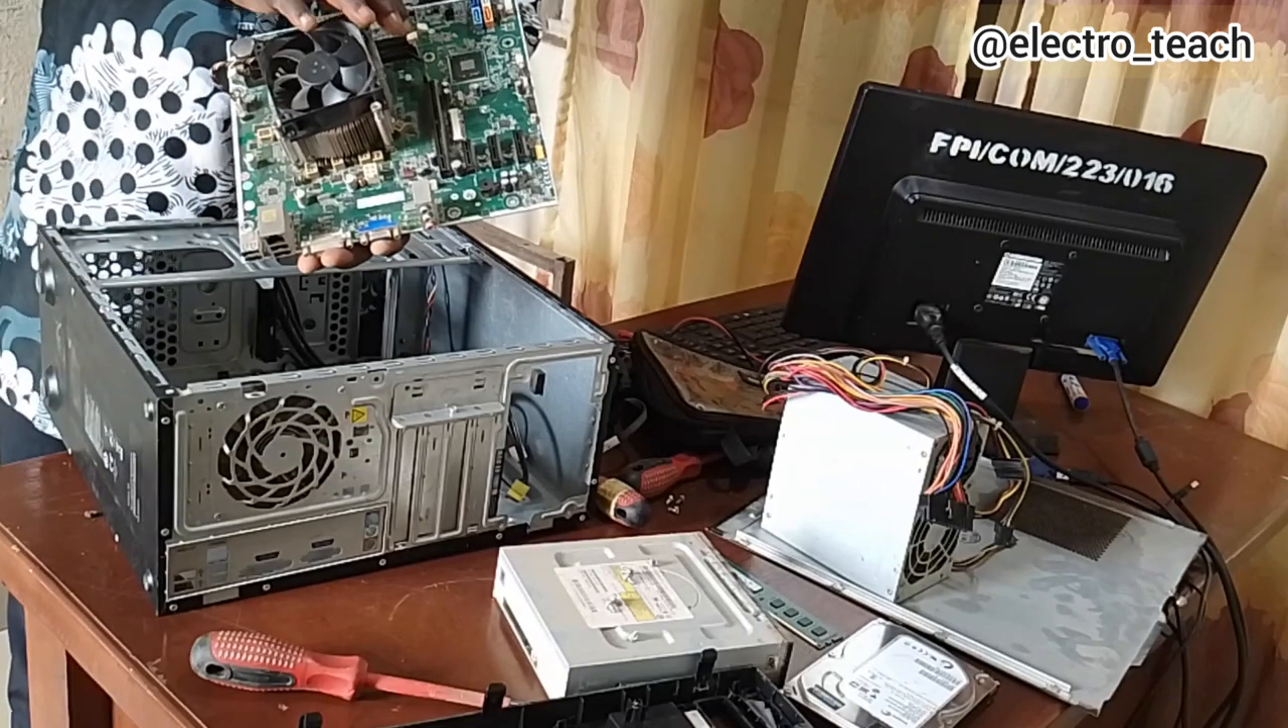Alright, so now we've got the motherboard, here is the motherboard, you can see it, and then the other components are attached to the motherboard, such as the processor, and the heat sink and fan.